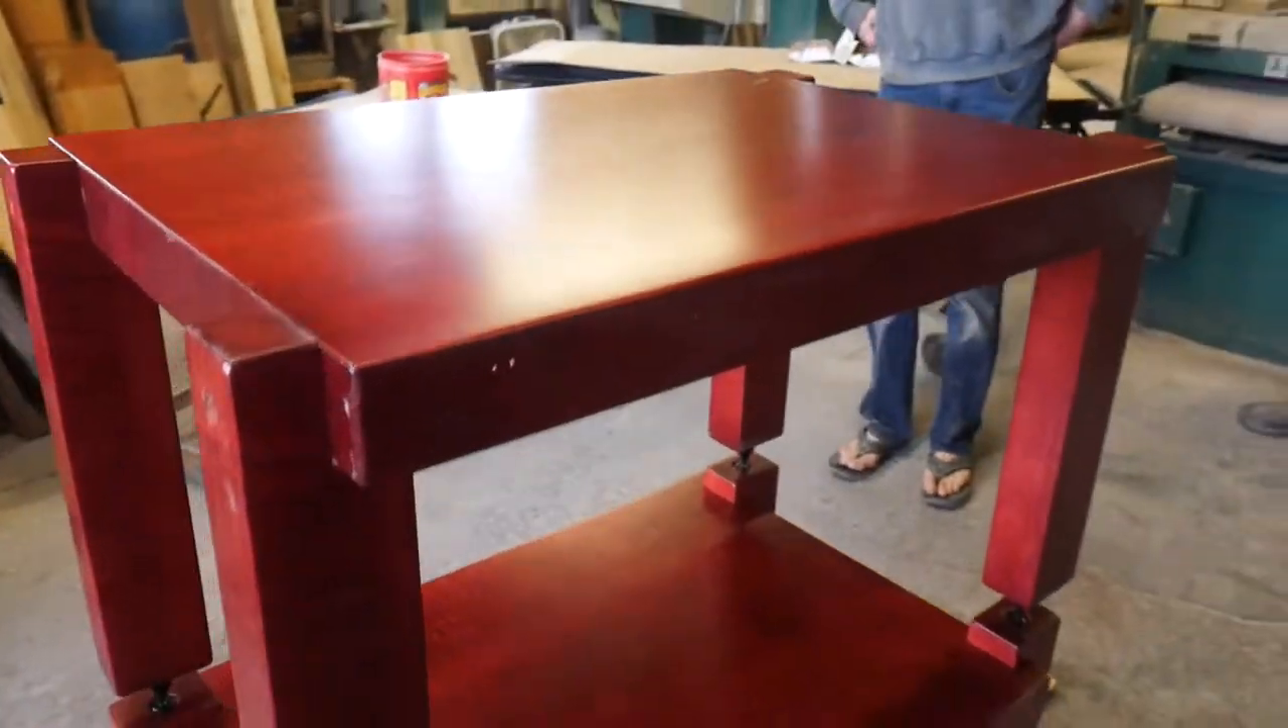And you now have a stock rack assembled within fifteen minutes.